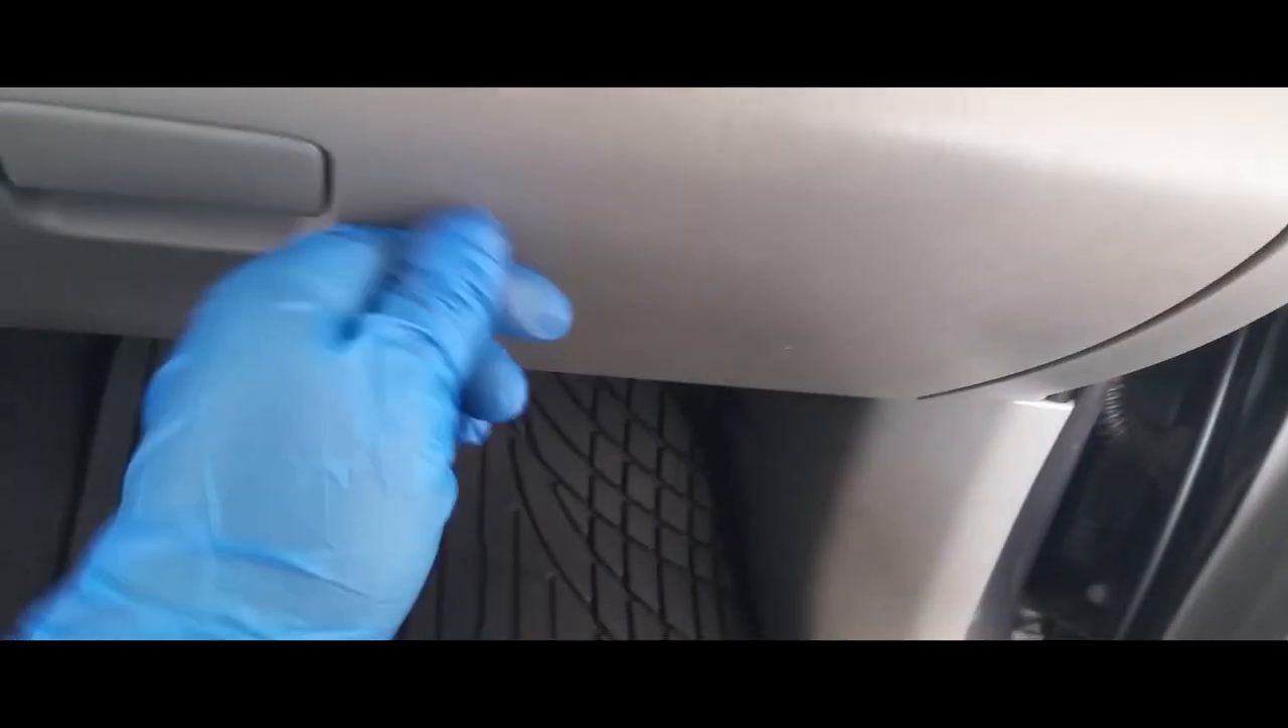The trim's back in place. Glove compartments. Back in place.